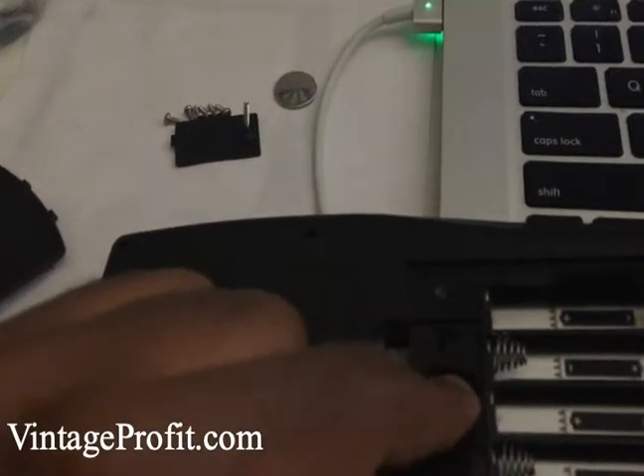We already got the screws out so we're just gonna go ahead and open it up.